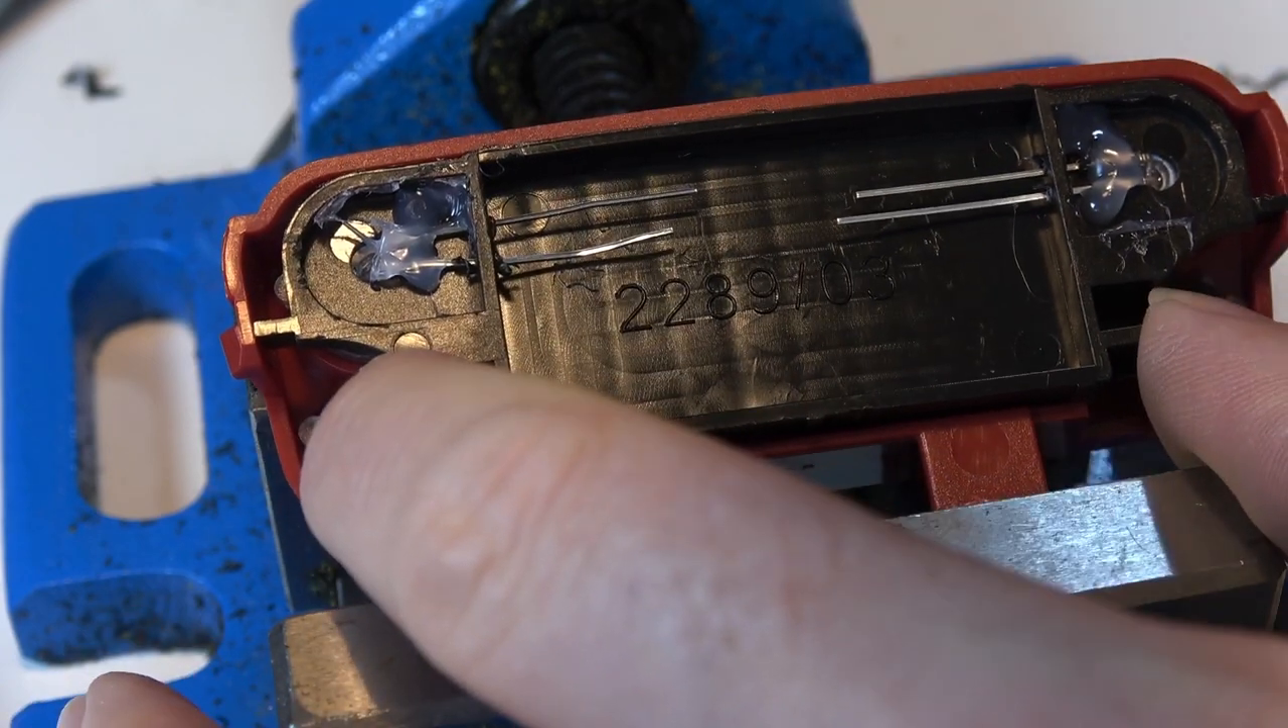We've got the LEDs stuck down to this black back plate on the grill.